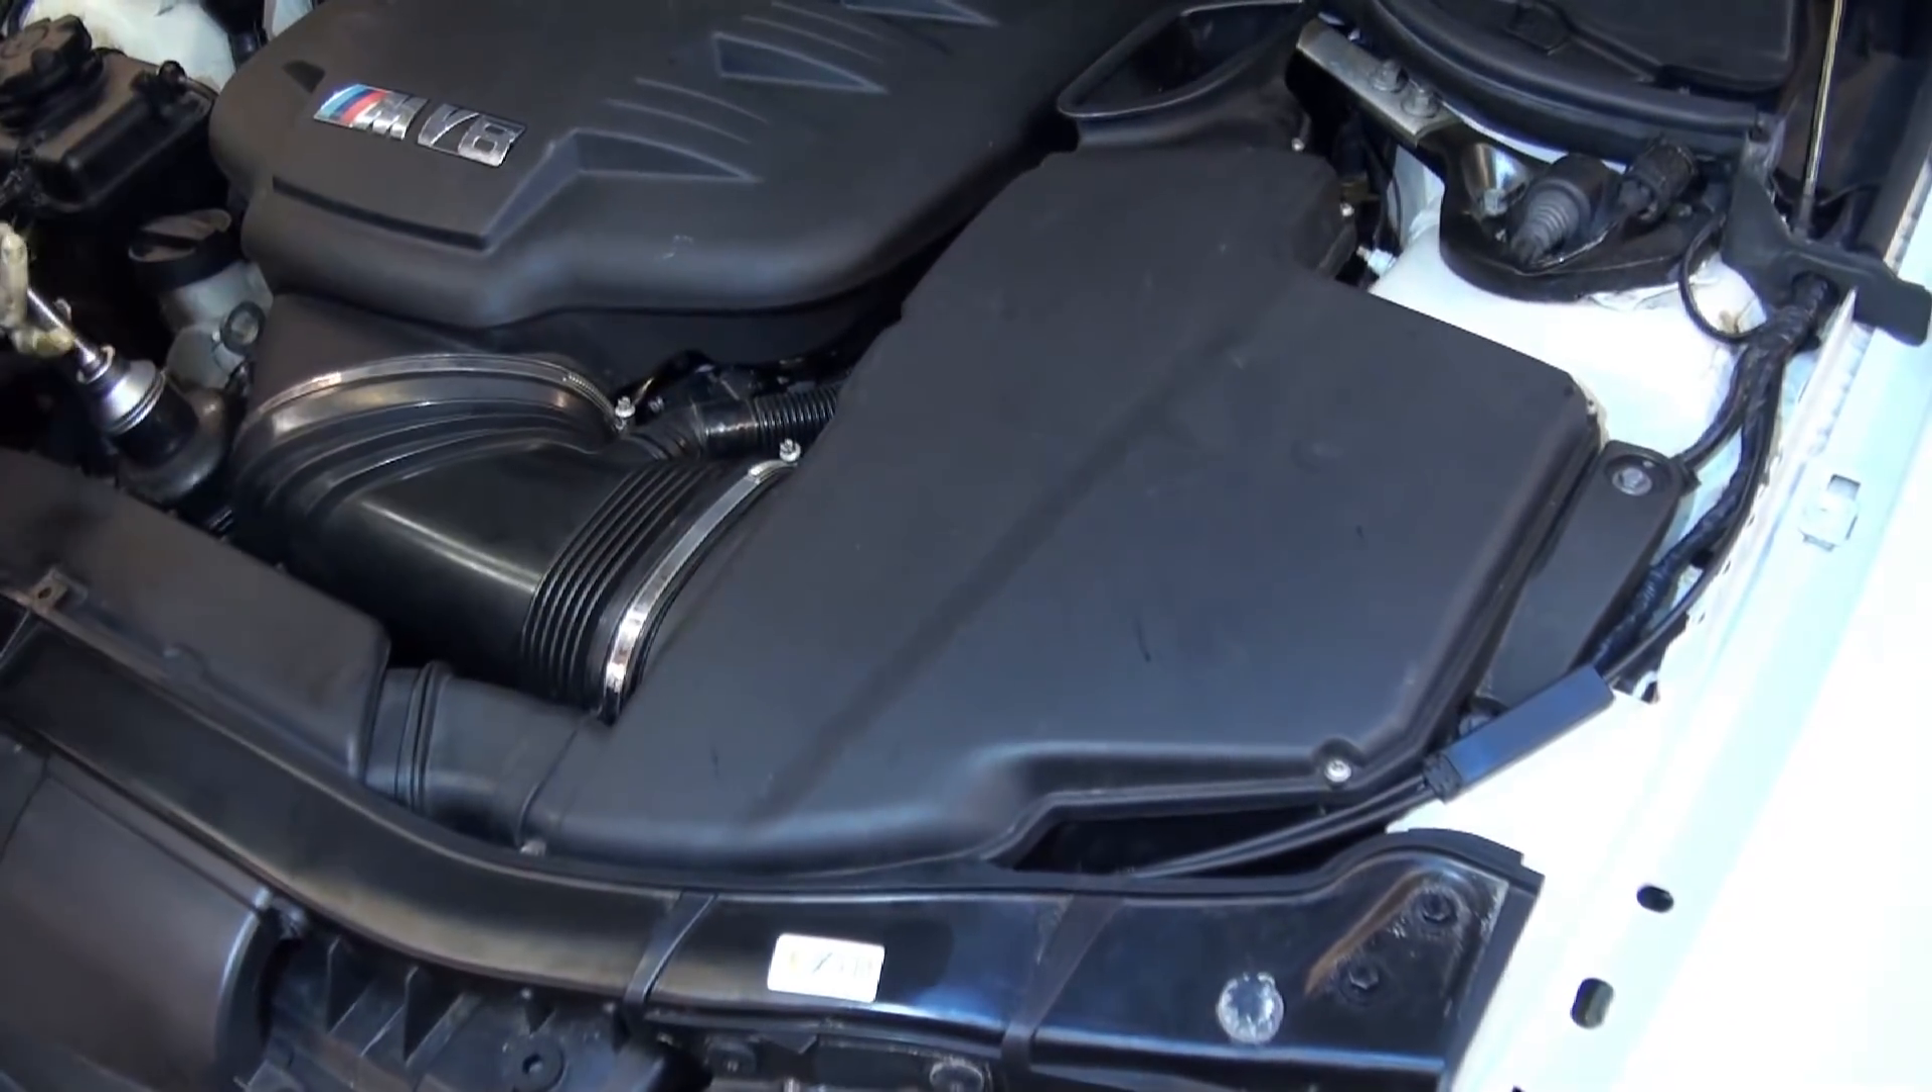Der Luftfilterkasten ist auch schon drin.